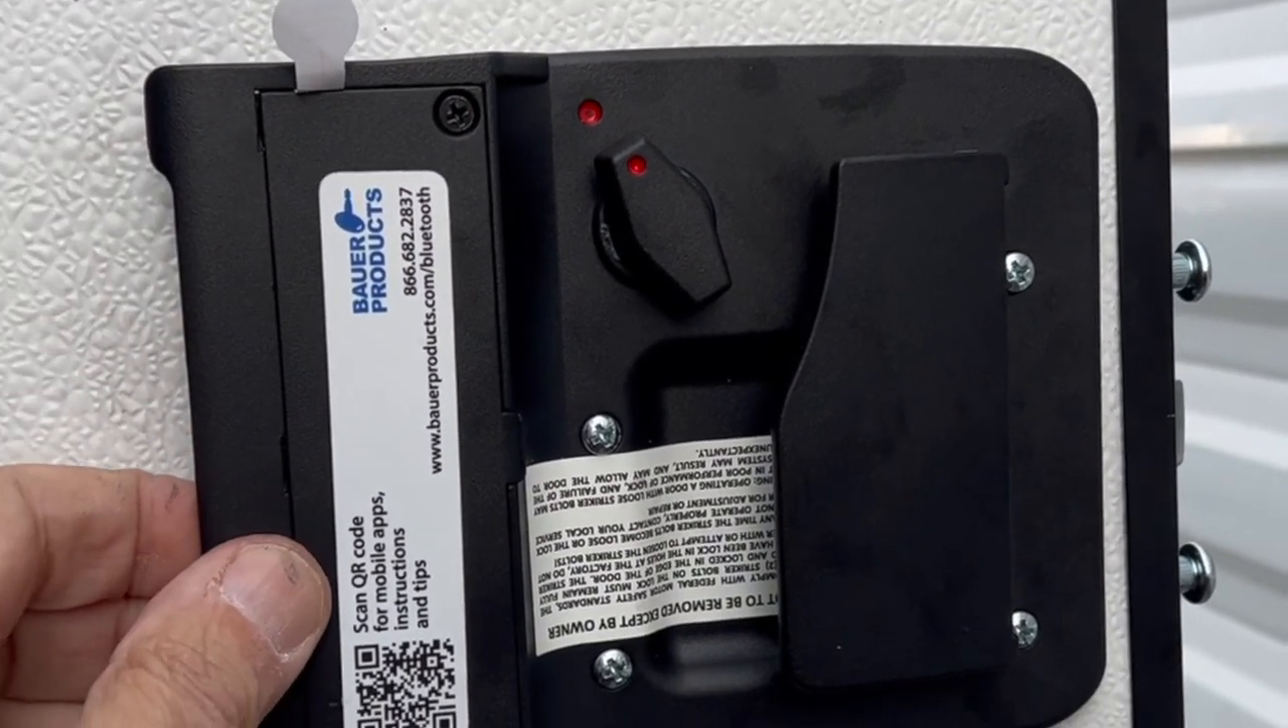So we've got the new lock installed.